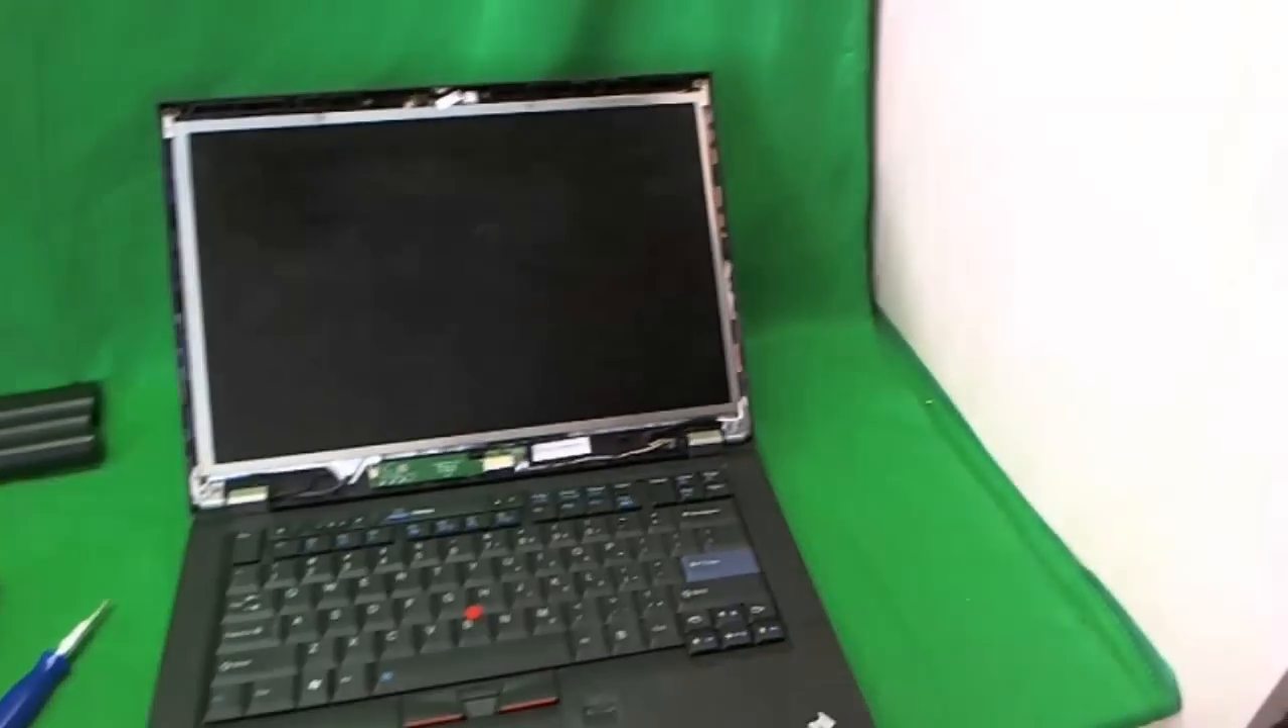Now the screen bezel is removed.